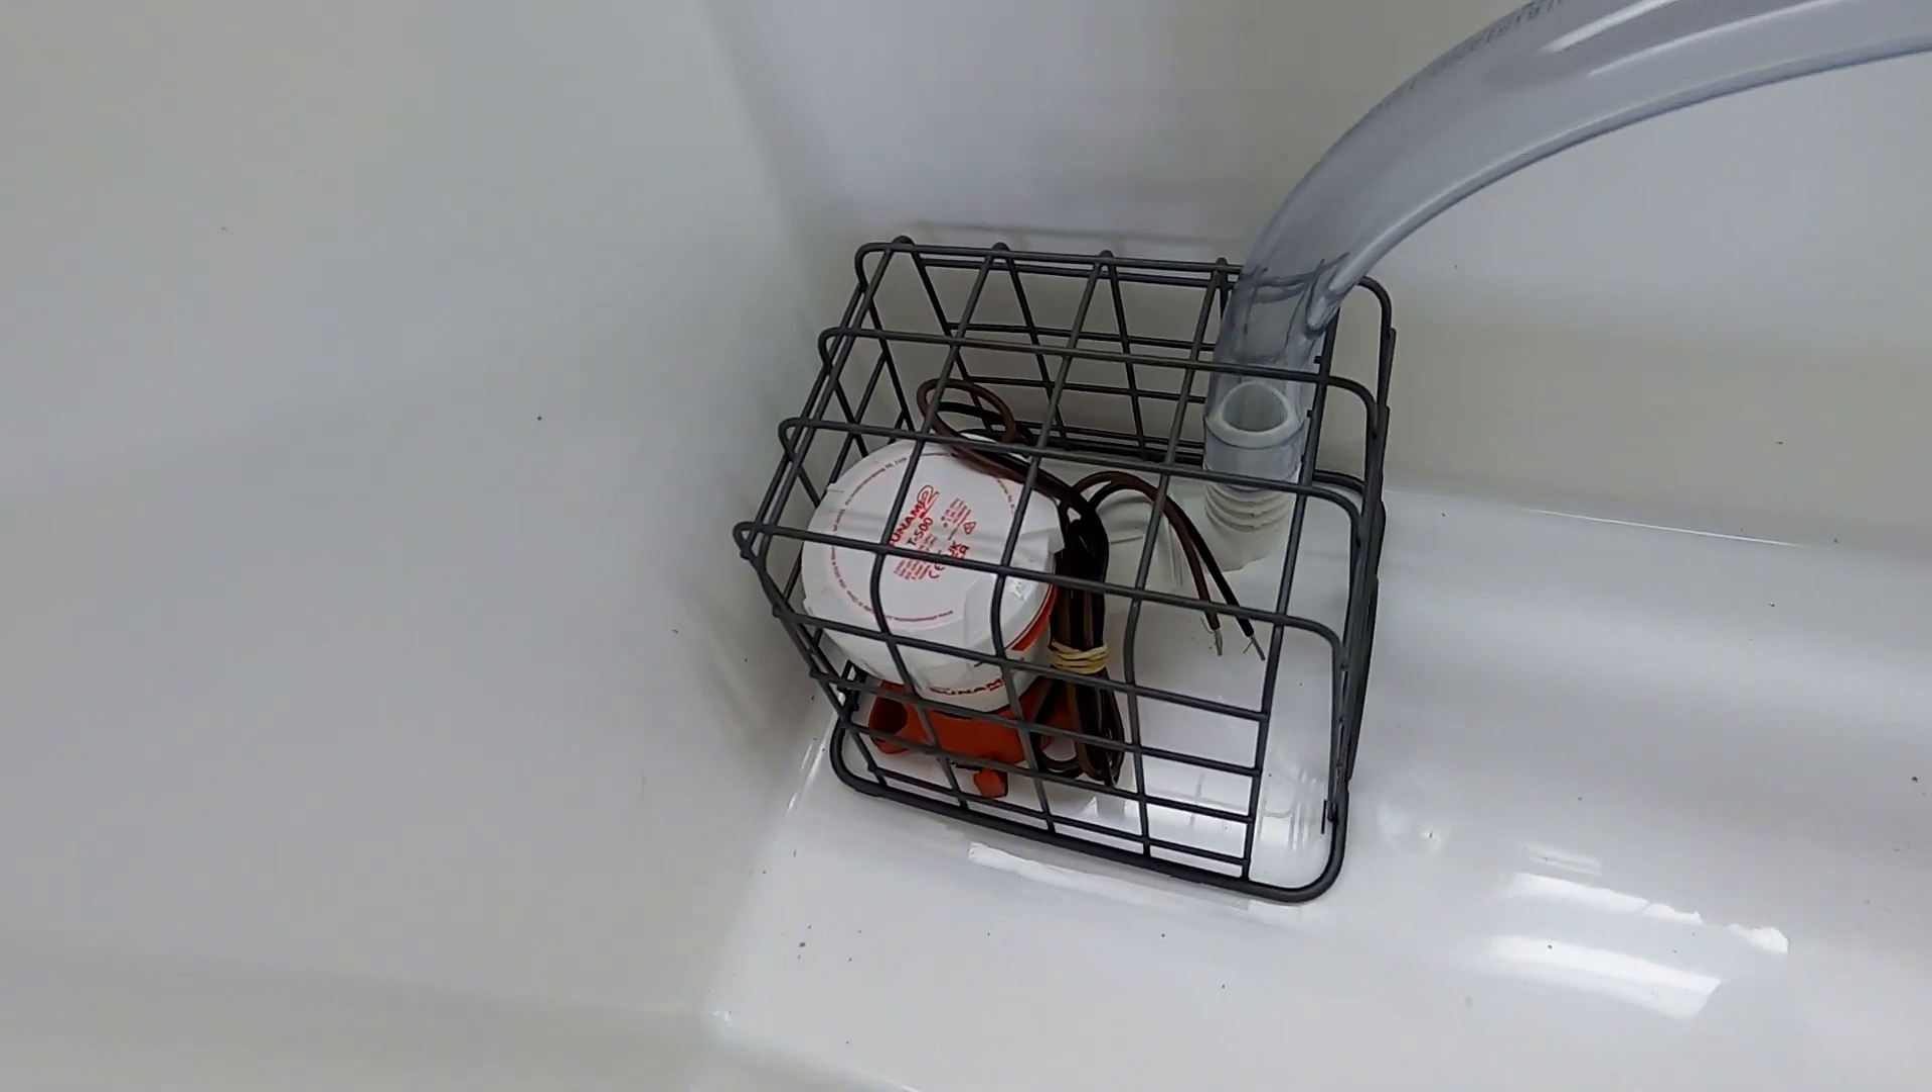All right, so now I've got the tubing cut to the right length, I've got the fitting attached to the pump, and I've got my cage in here.